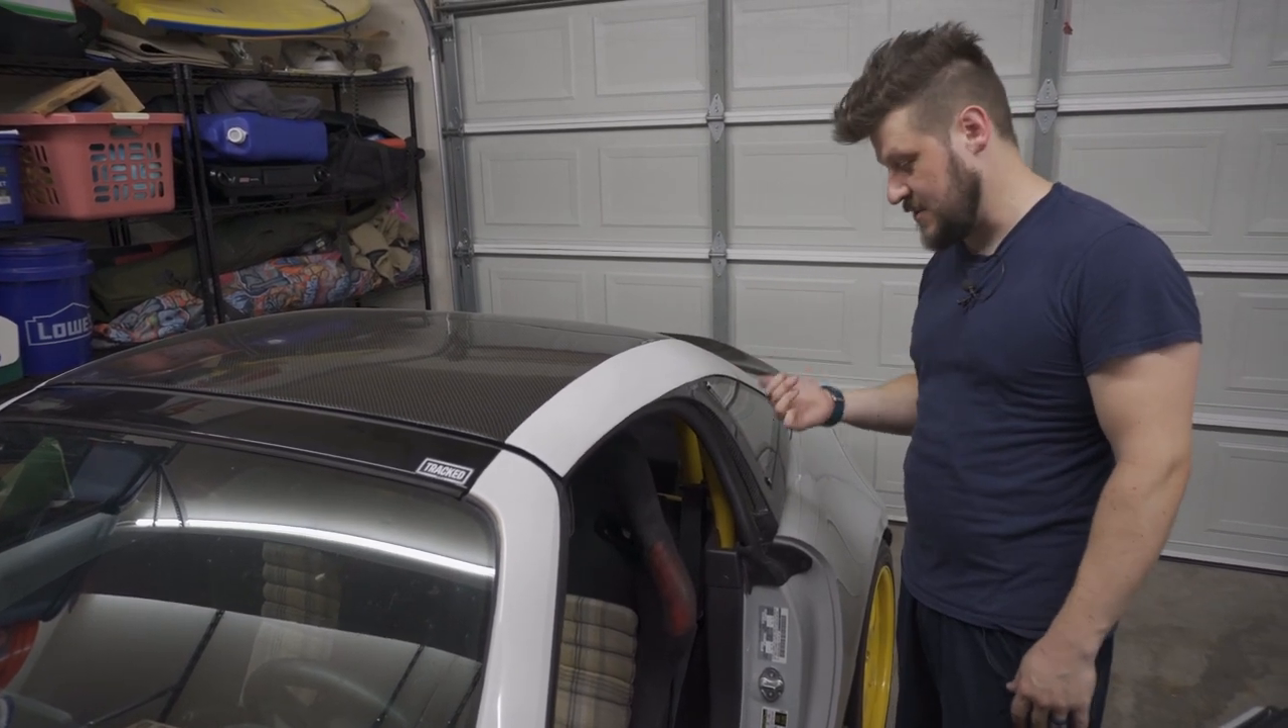You can see the top is back on.